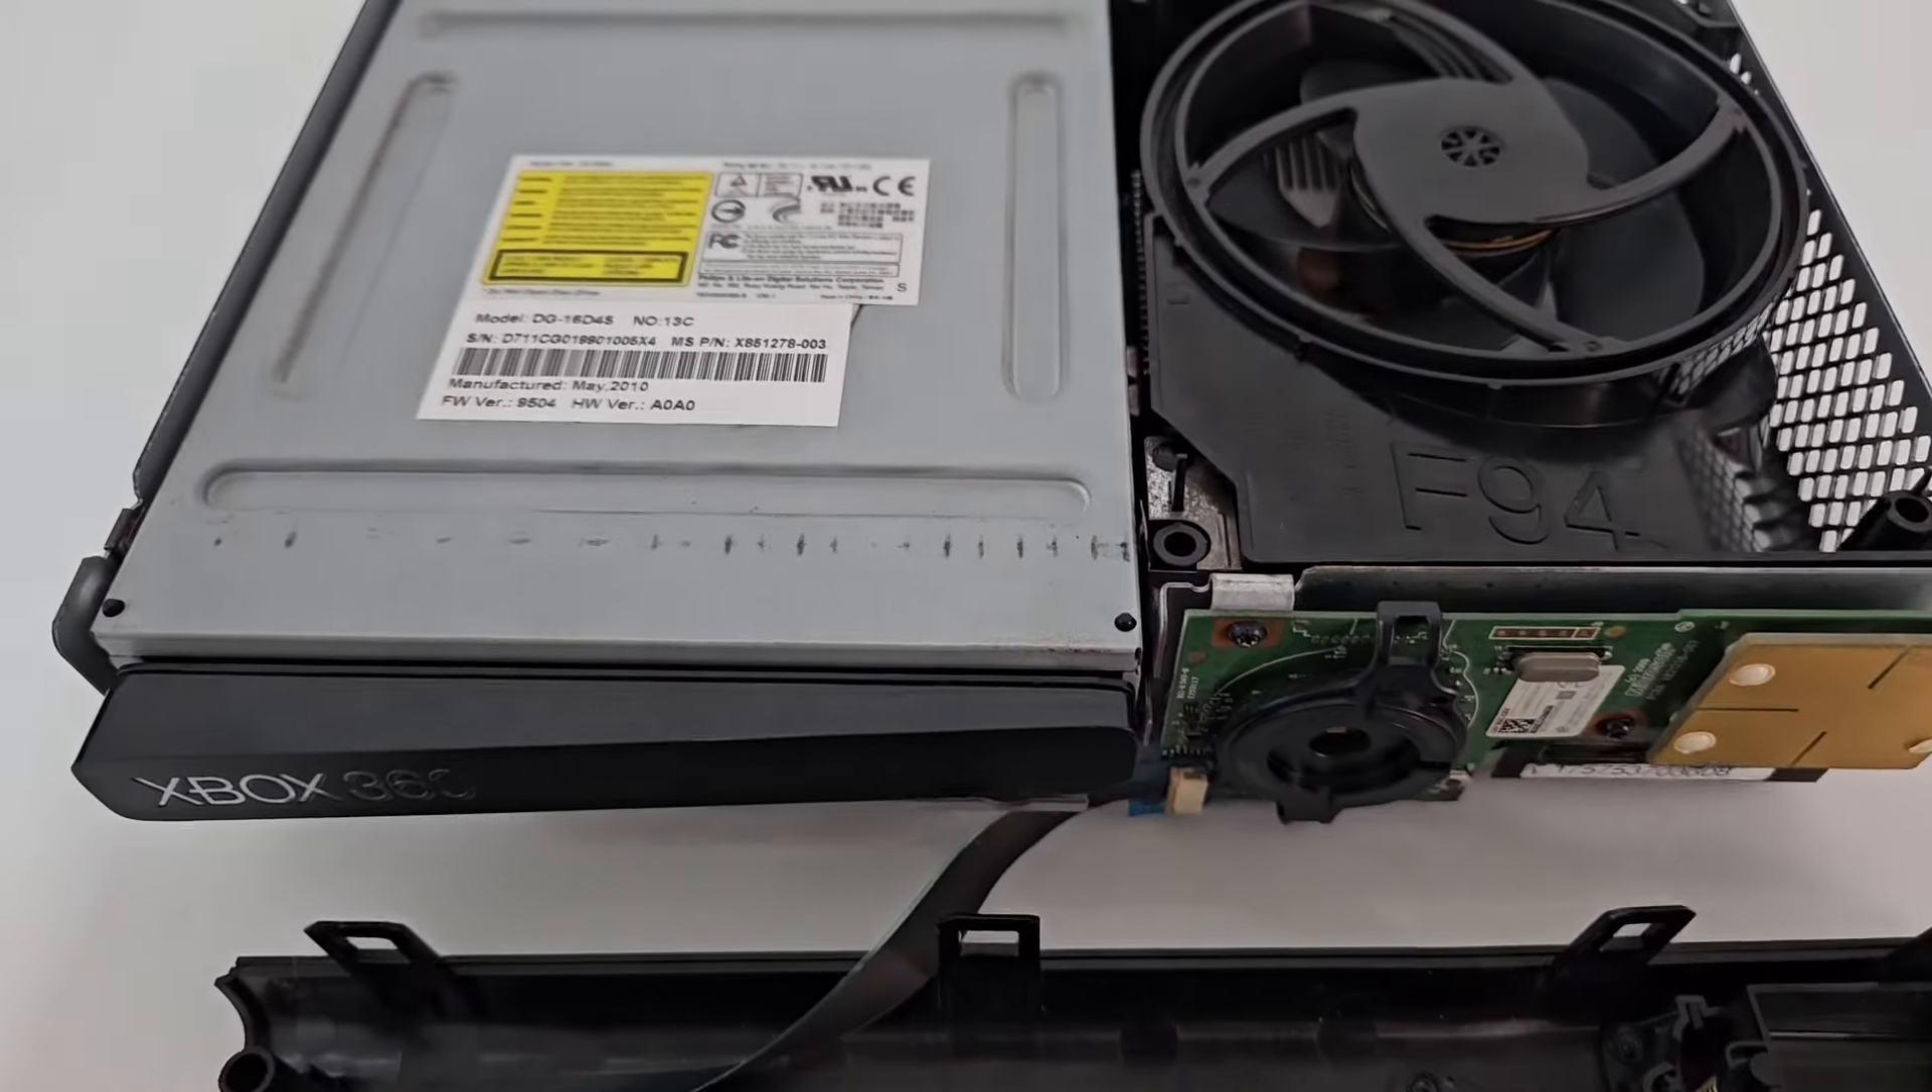Drive e carenagem do cooler foram instalados.